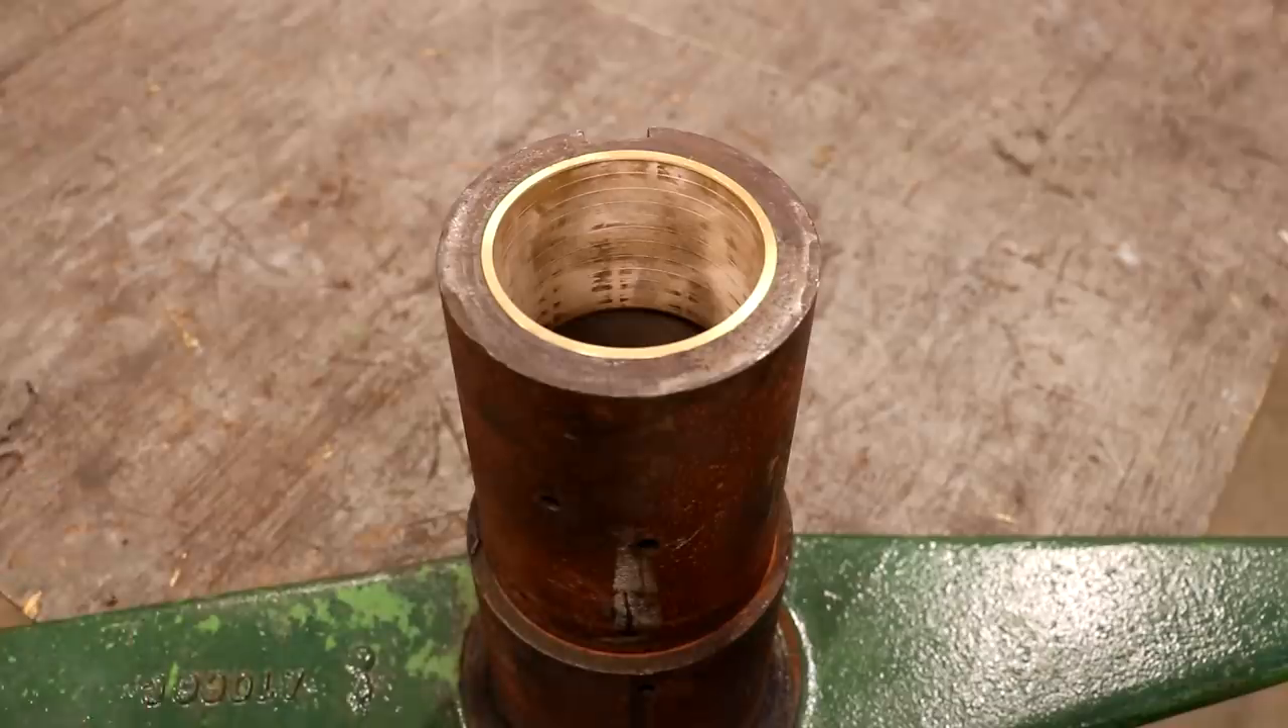This is the small bushing side that we pressed in first. It's got a little frosting in there left over from that ice, I think, but it'll clean right out.